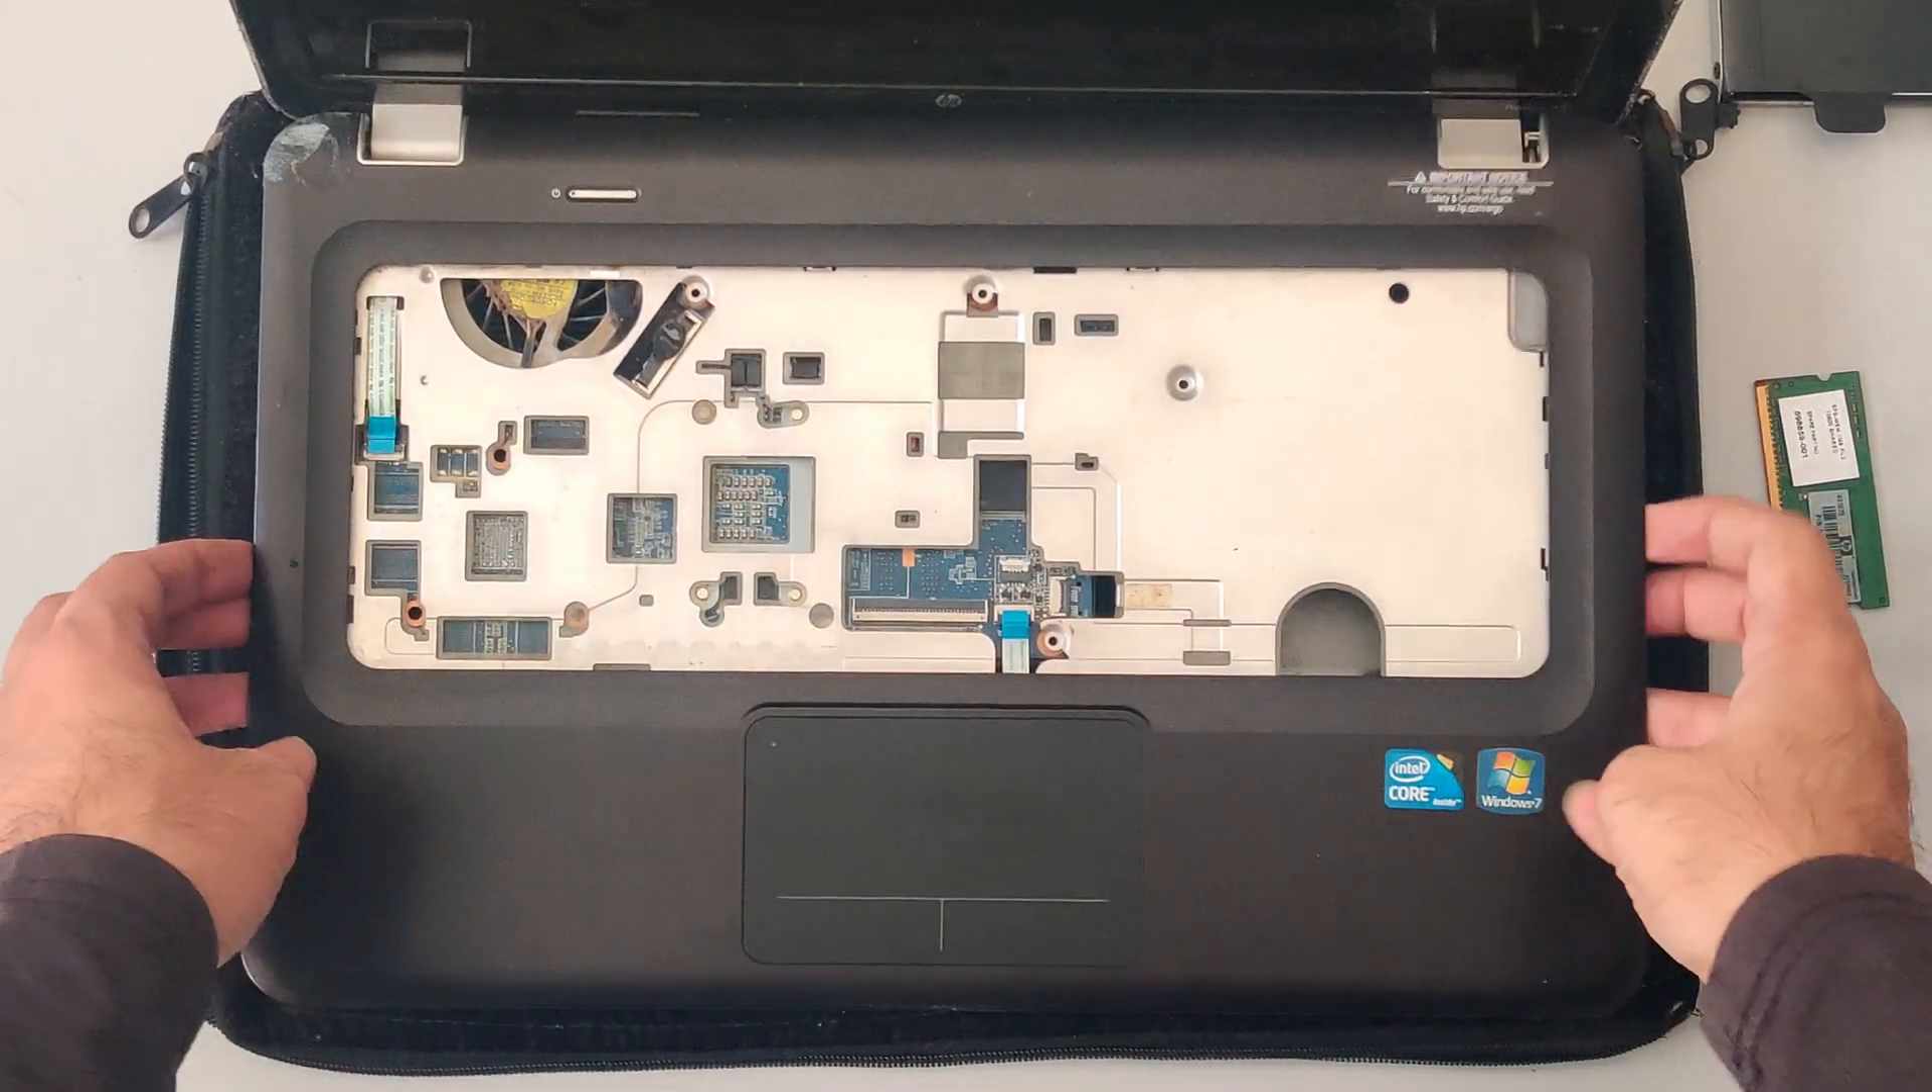Once done, all that's remaining now is to remove this palm rest.